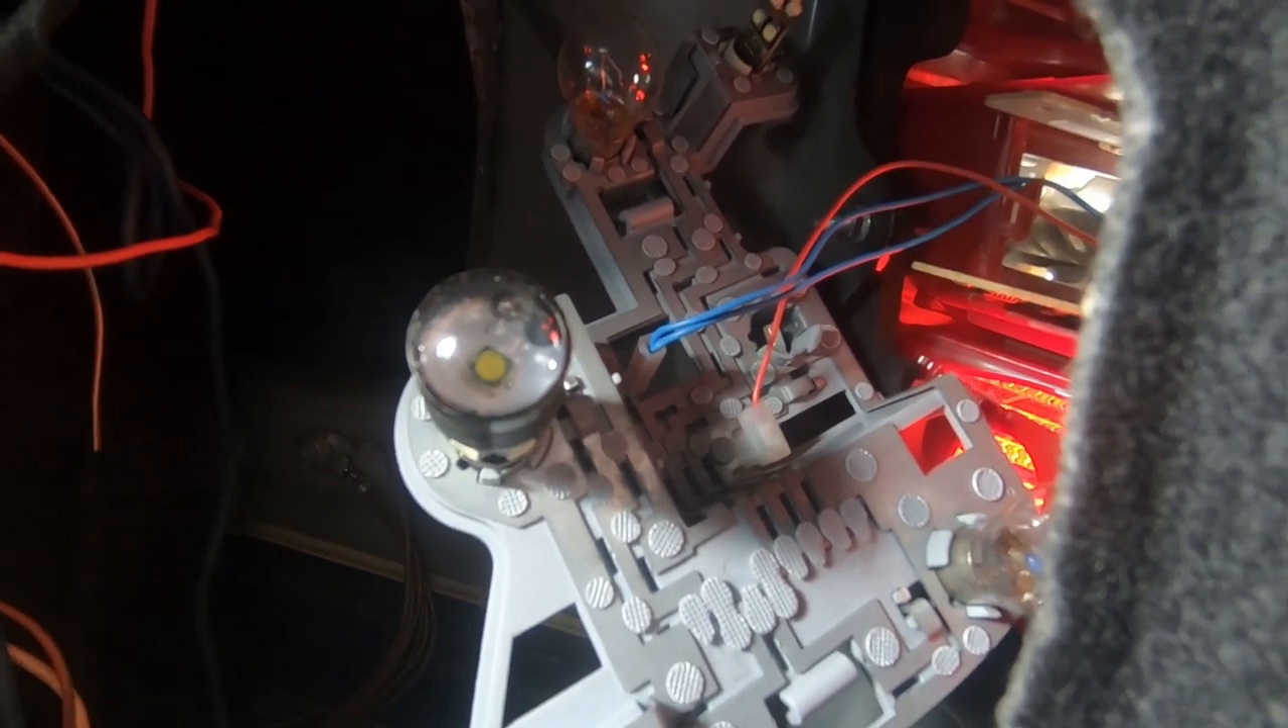Okay so if you just look in there you can see that there is a blue cable and a red cable still connected to the backing plate.